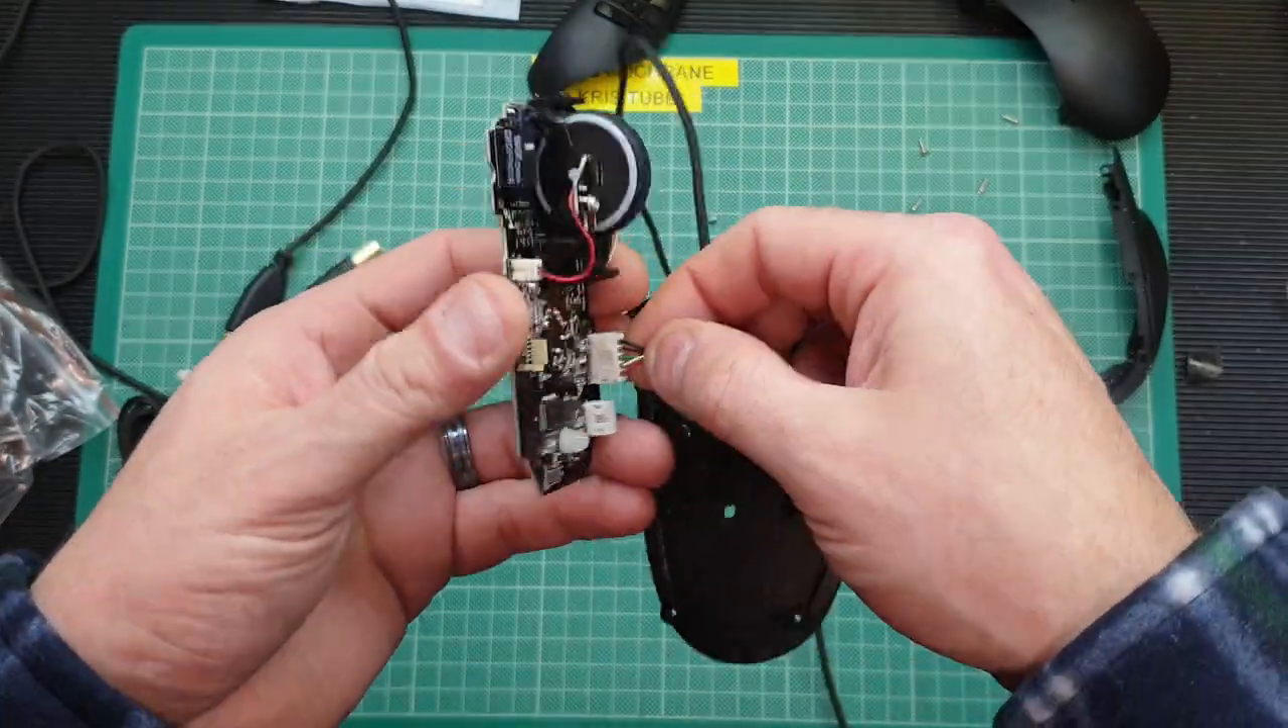And then, as you can see, the board has been released.